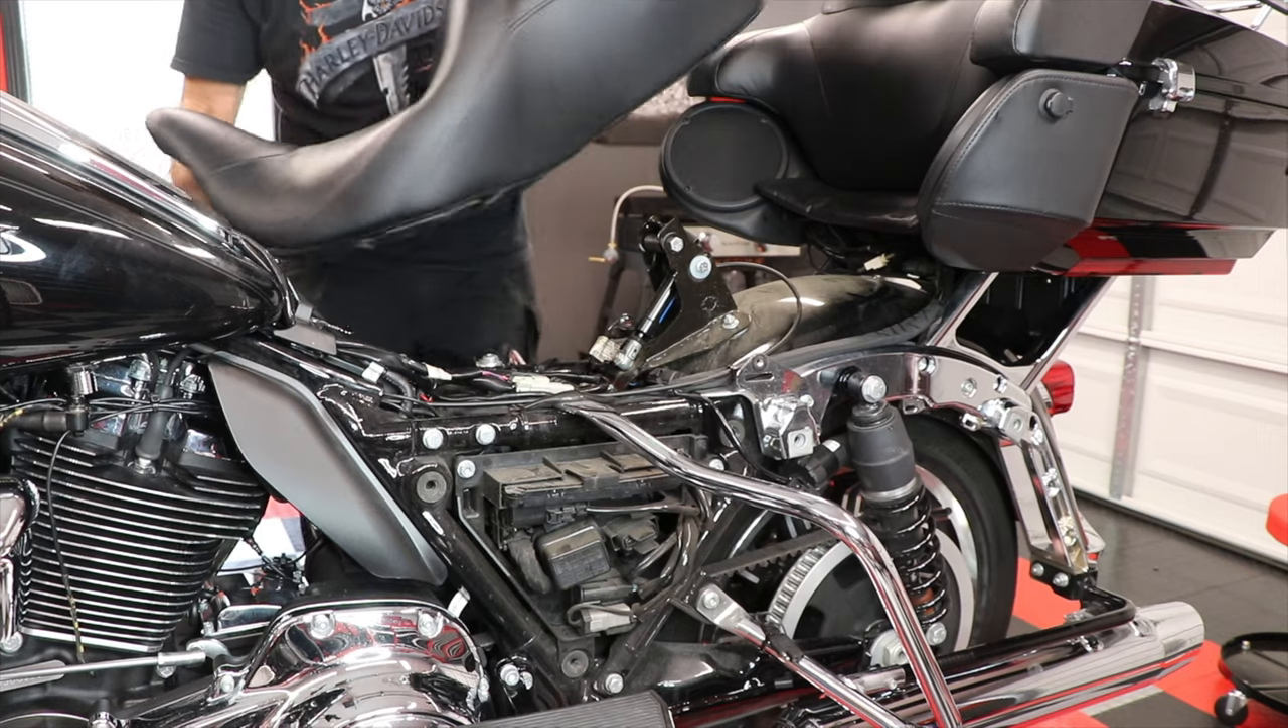And all that's left now is to reattach the seat.